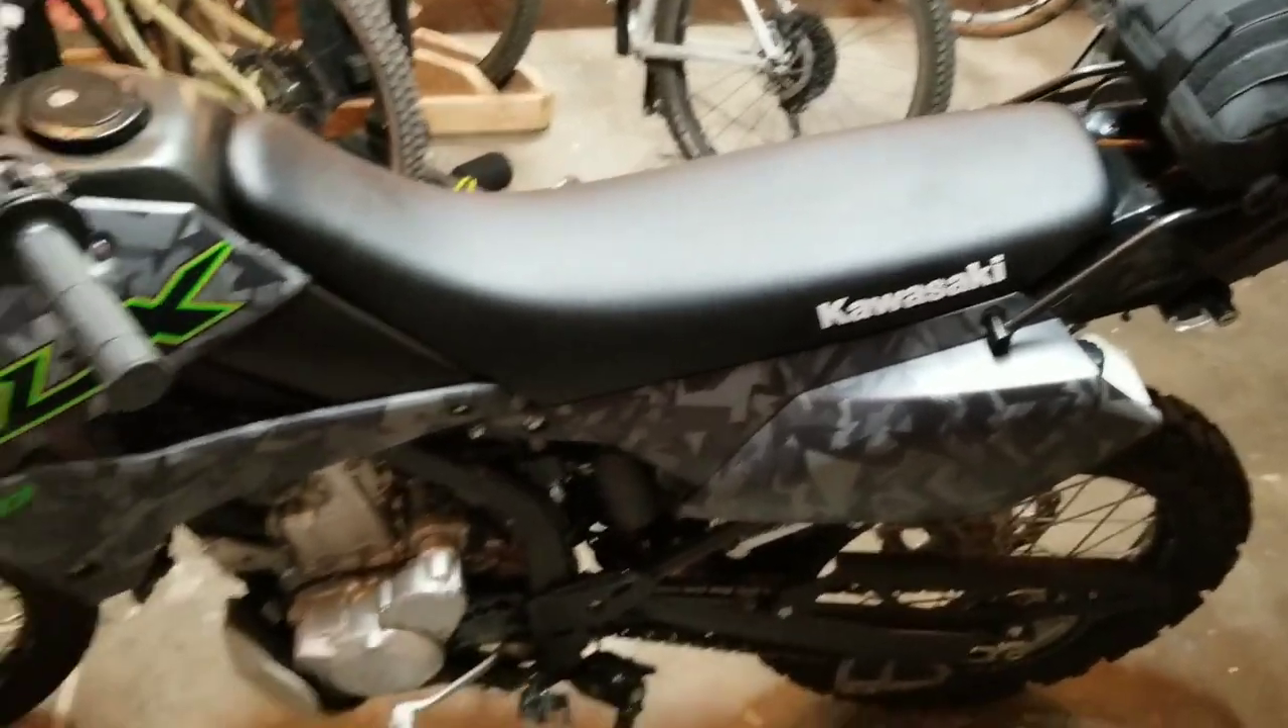Finally got my left rear plastic so the bike is complete now.